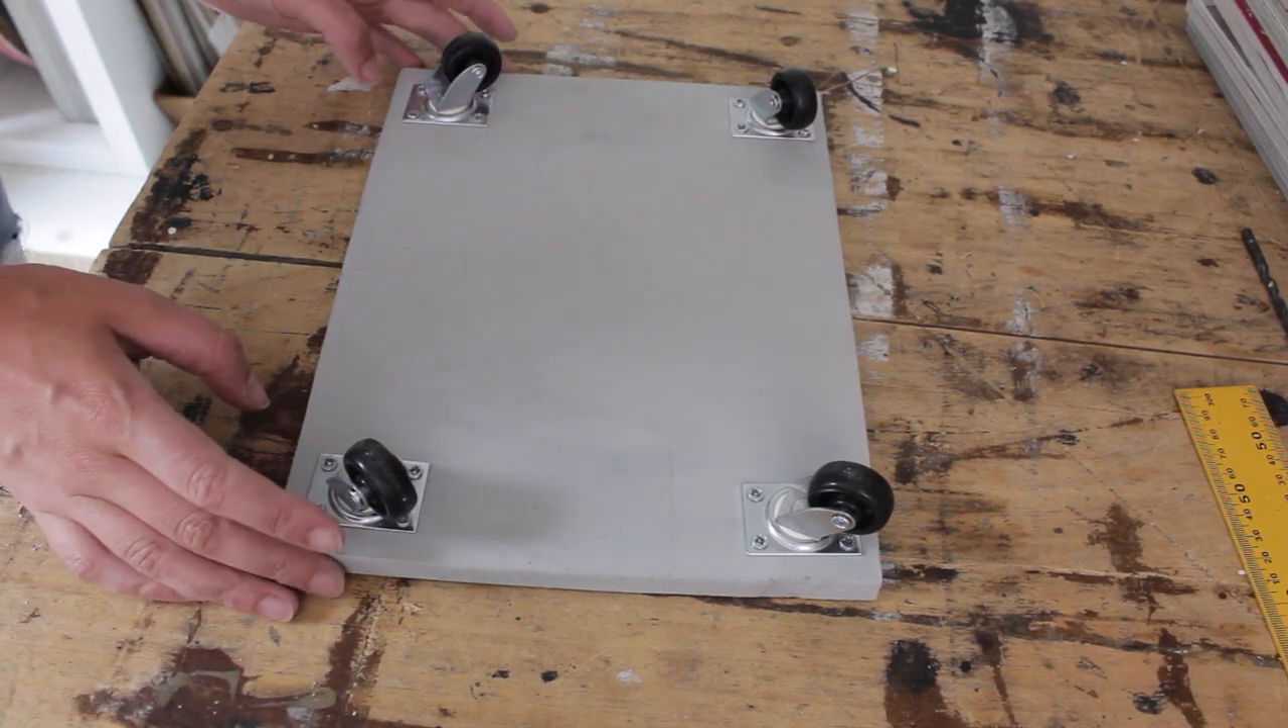Now all four wheels are in place it's time to start stacking.